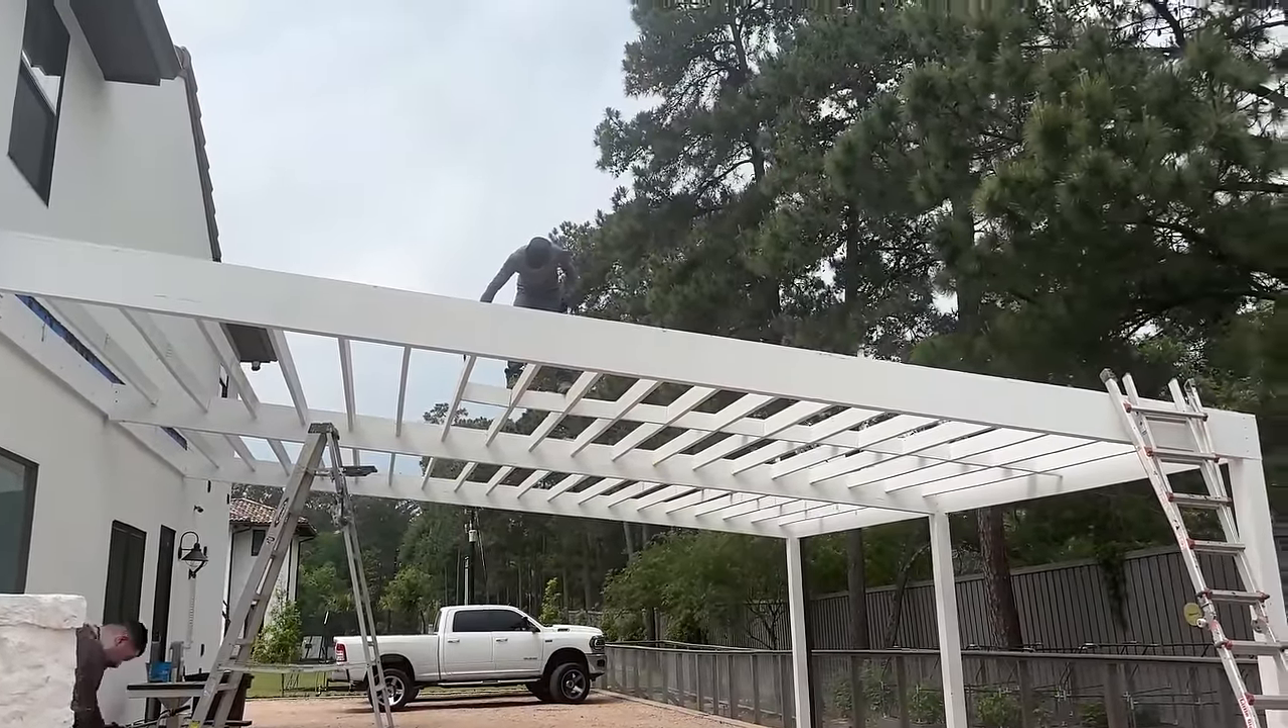These guys have the entire roof off and now they're cutting the boards.